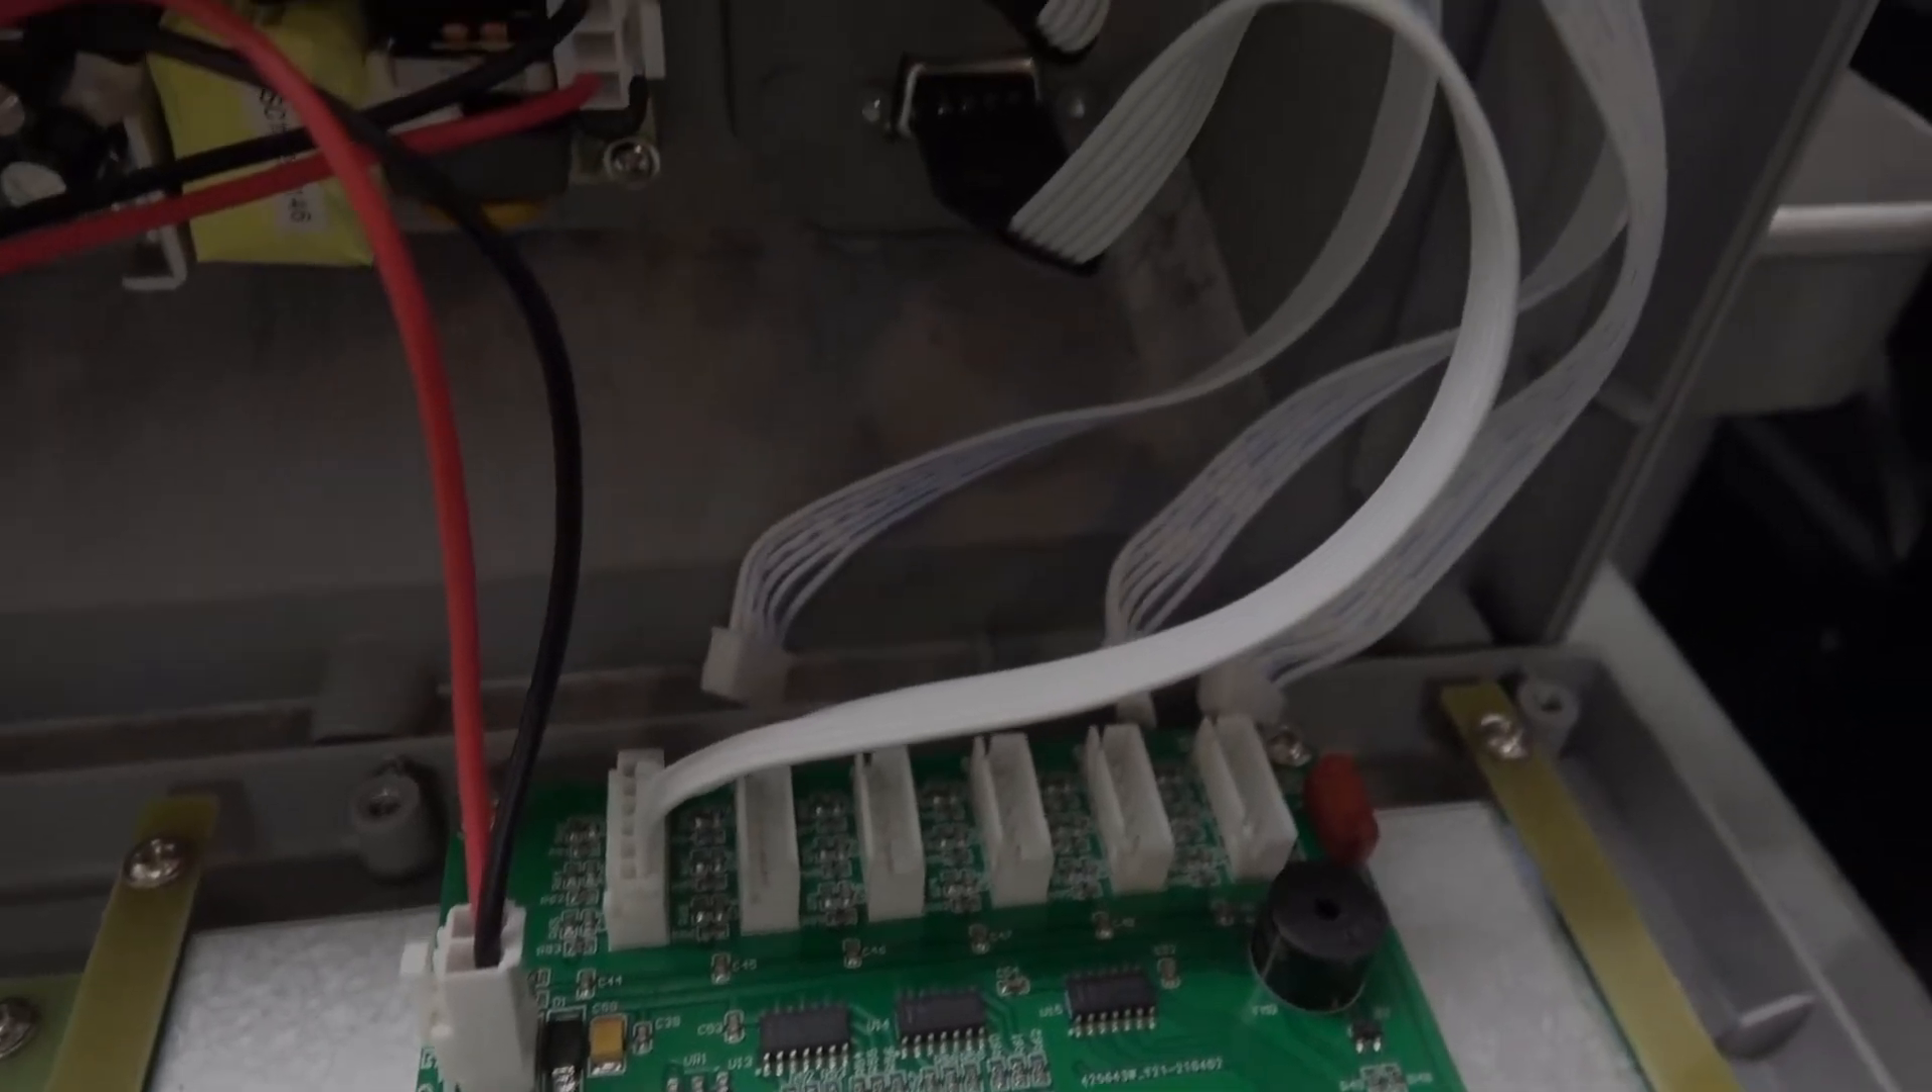I've removed most of the ribbon cables but I have the one for the X axis which I have modified and that fix that I'm going to do works.